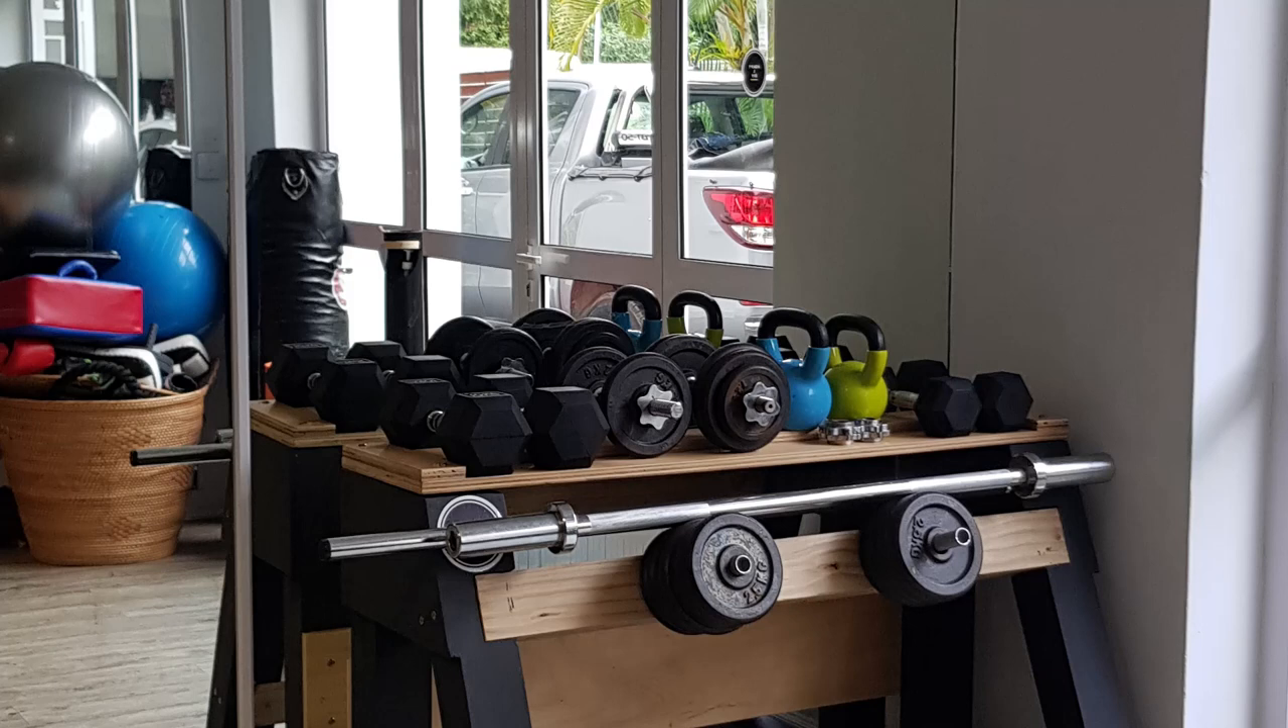So that's it guys, the dumbbell rack is now assembled and it's just wow.